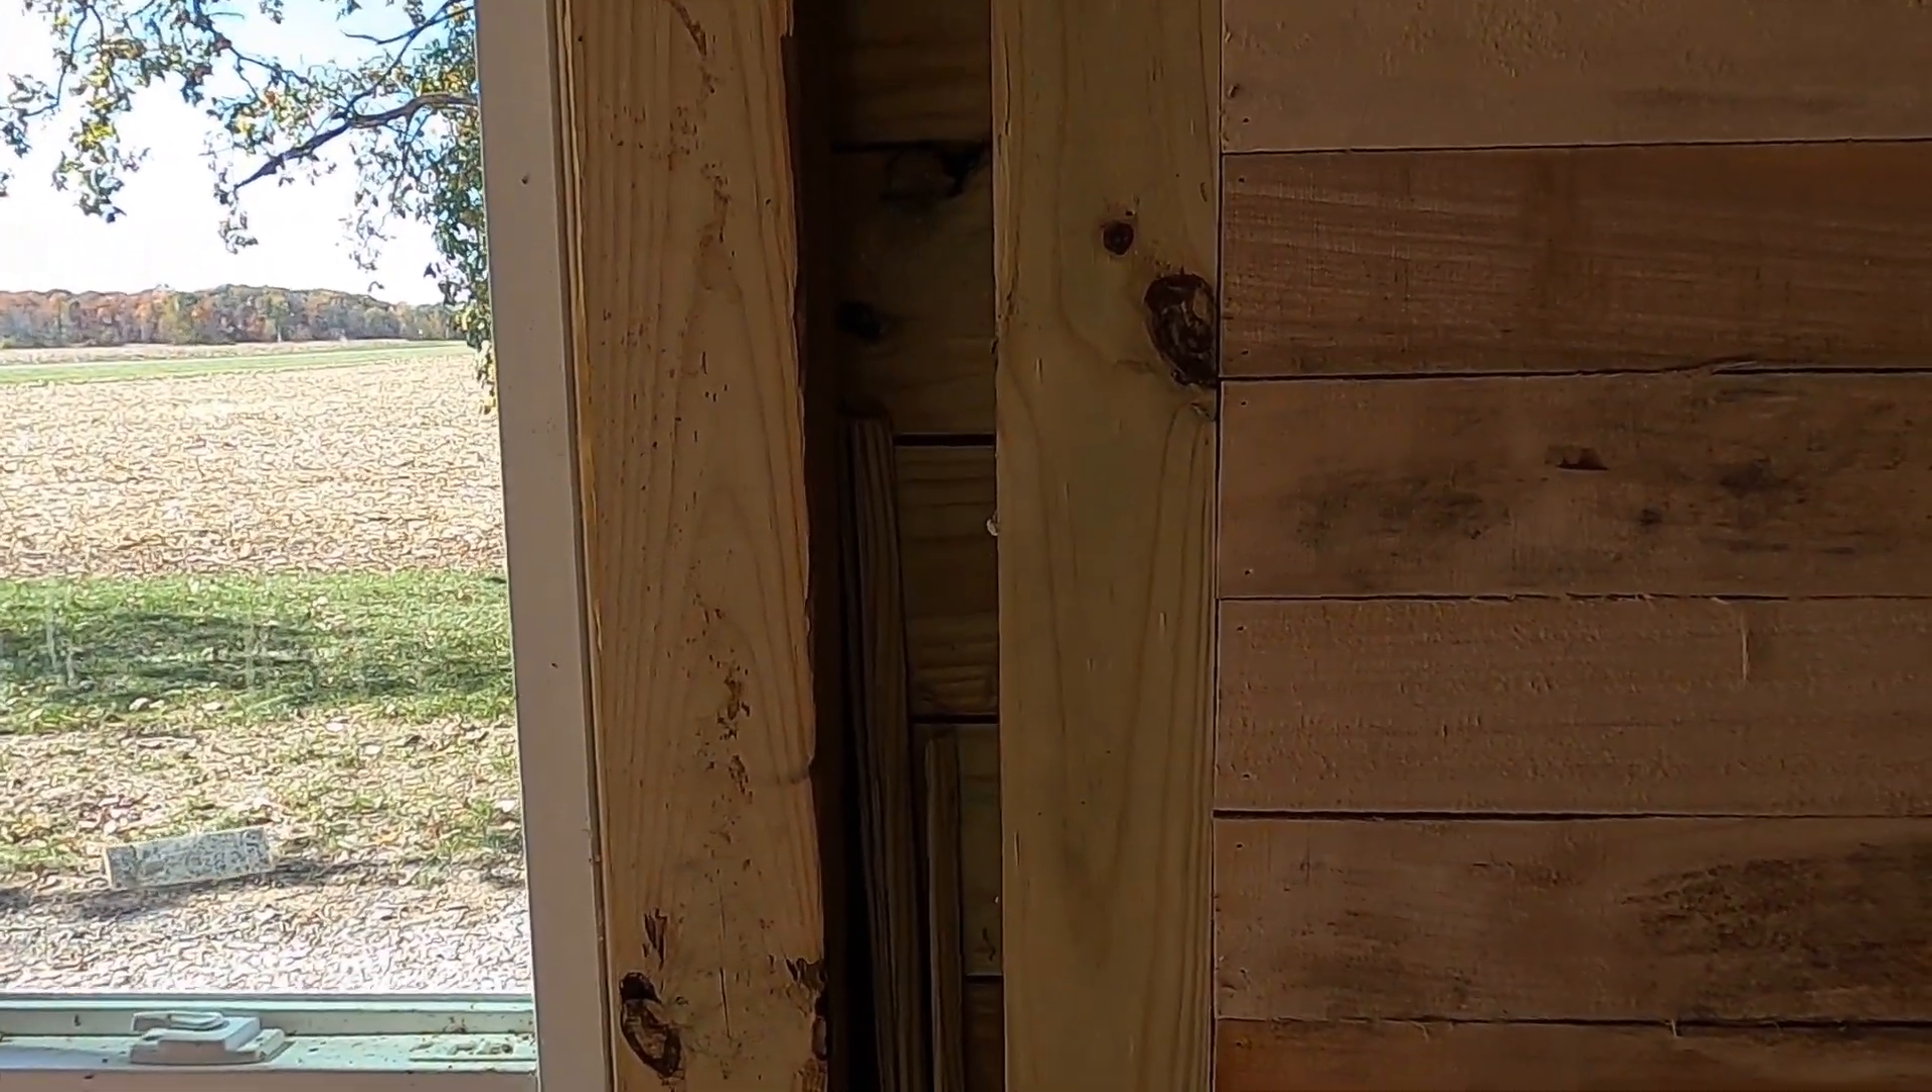I've got a little bit of something going on here between these two four by fours this gap here.